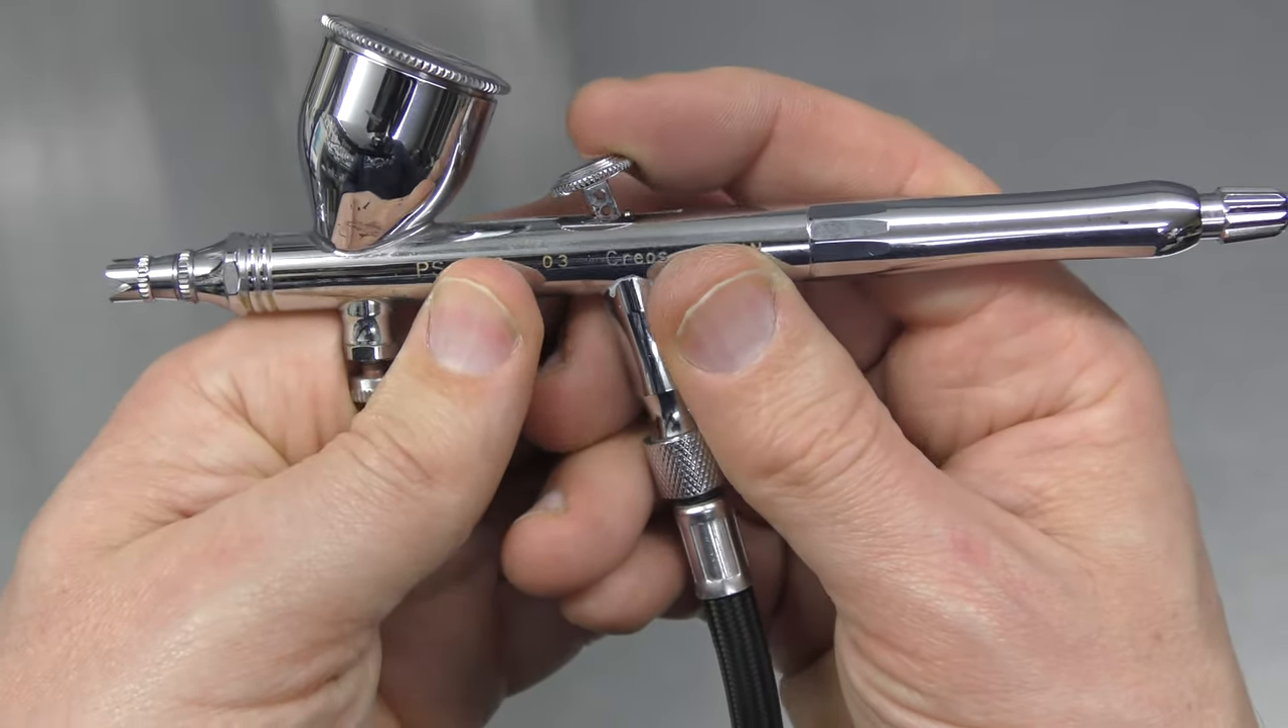So as an example here you can see I've just screwed the air hose onto my airbrush. Air is pumping through and it's ready to go.